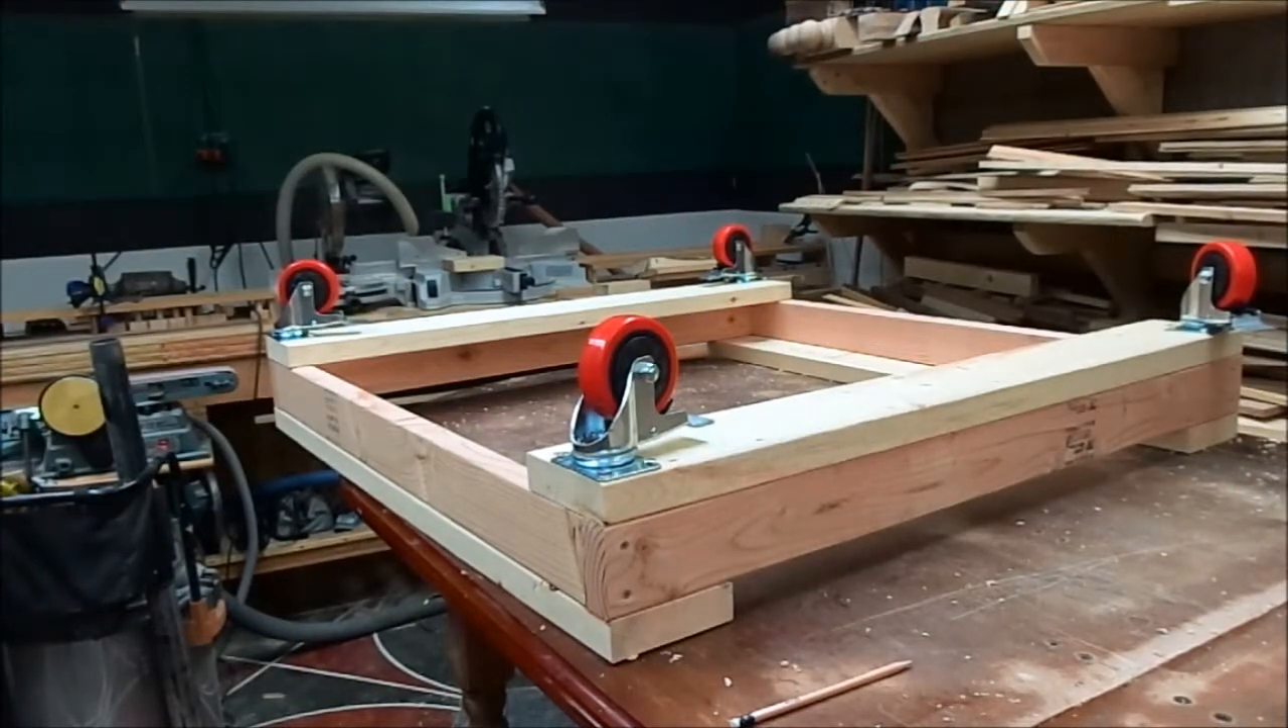Okay, I got all four wheels mounted.